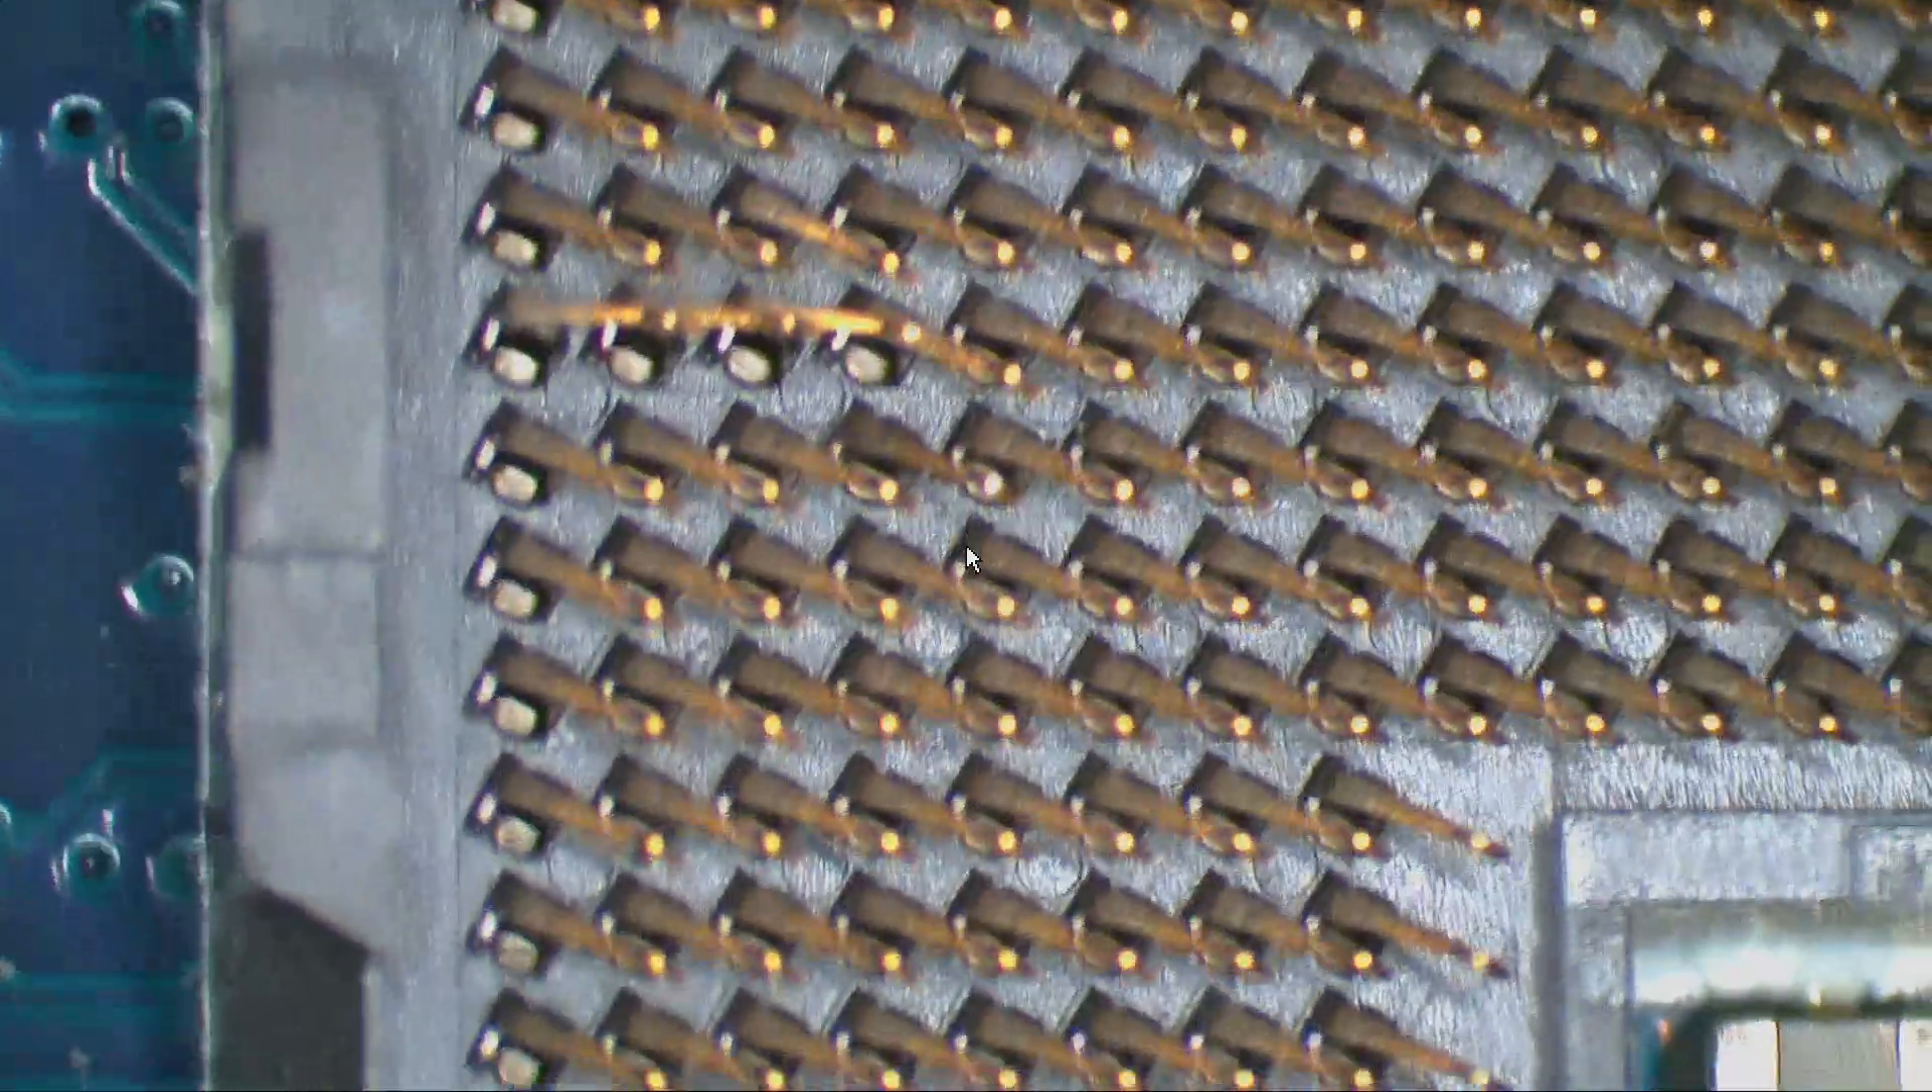I'm going to have to really get in there, these pins are tiny. They do appear to be not lined up anymore.